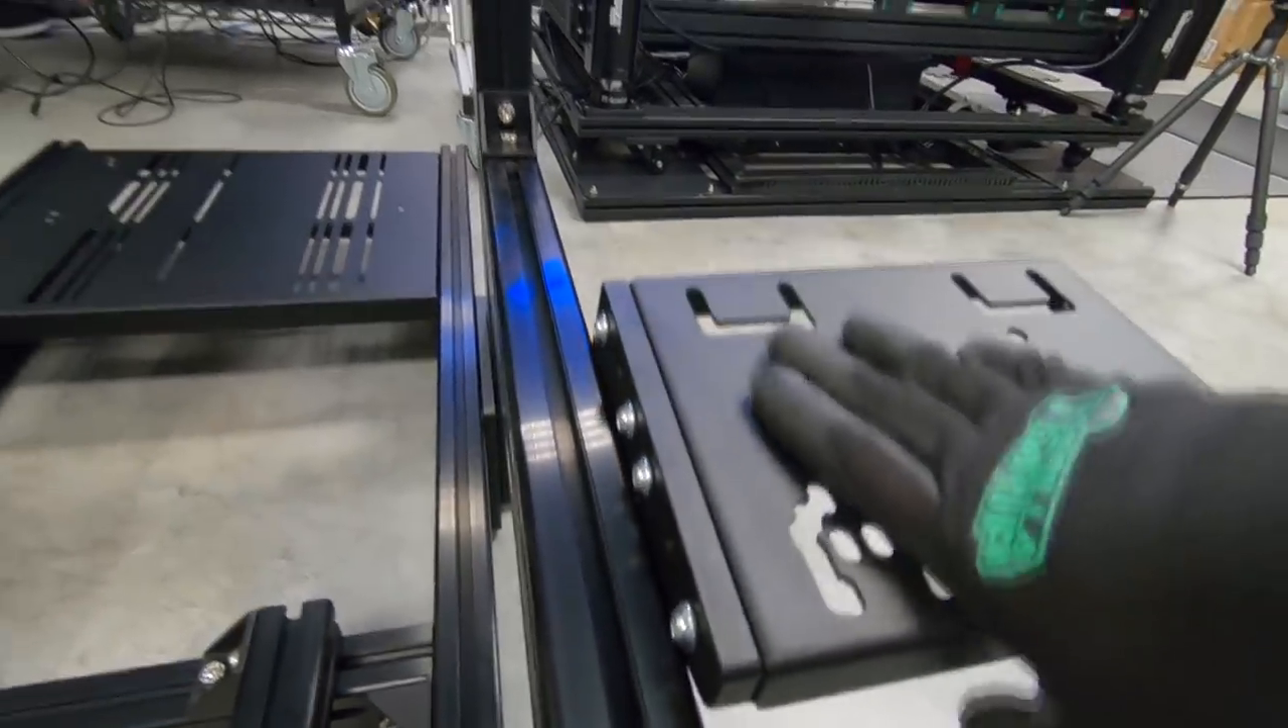We have four of the bolts that are in this 10 millimeter plate that are attaching our steel plate.